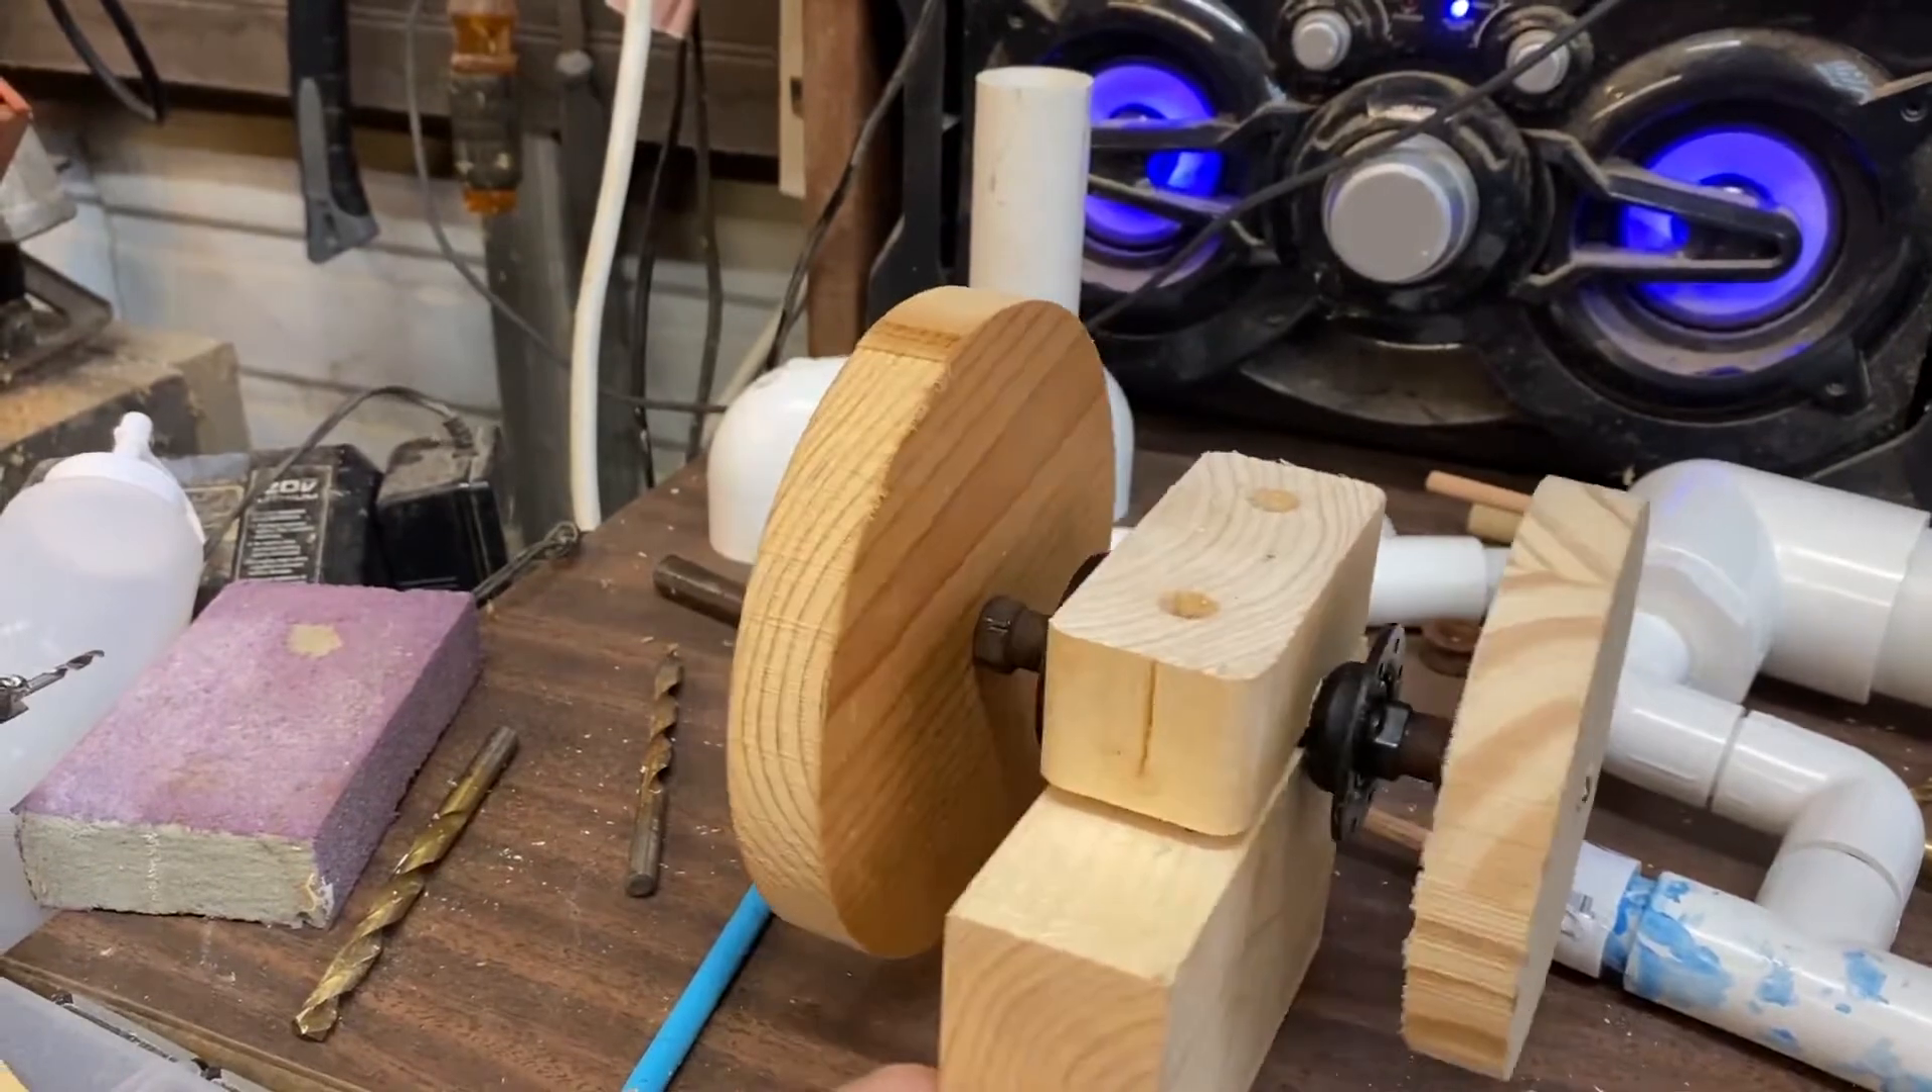I've just made a little pillow block, so to speak, out of a 2x4 and mounted it.